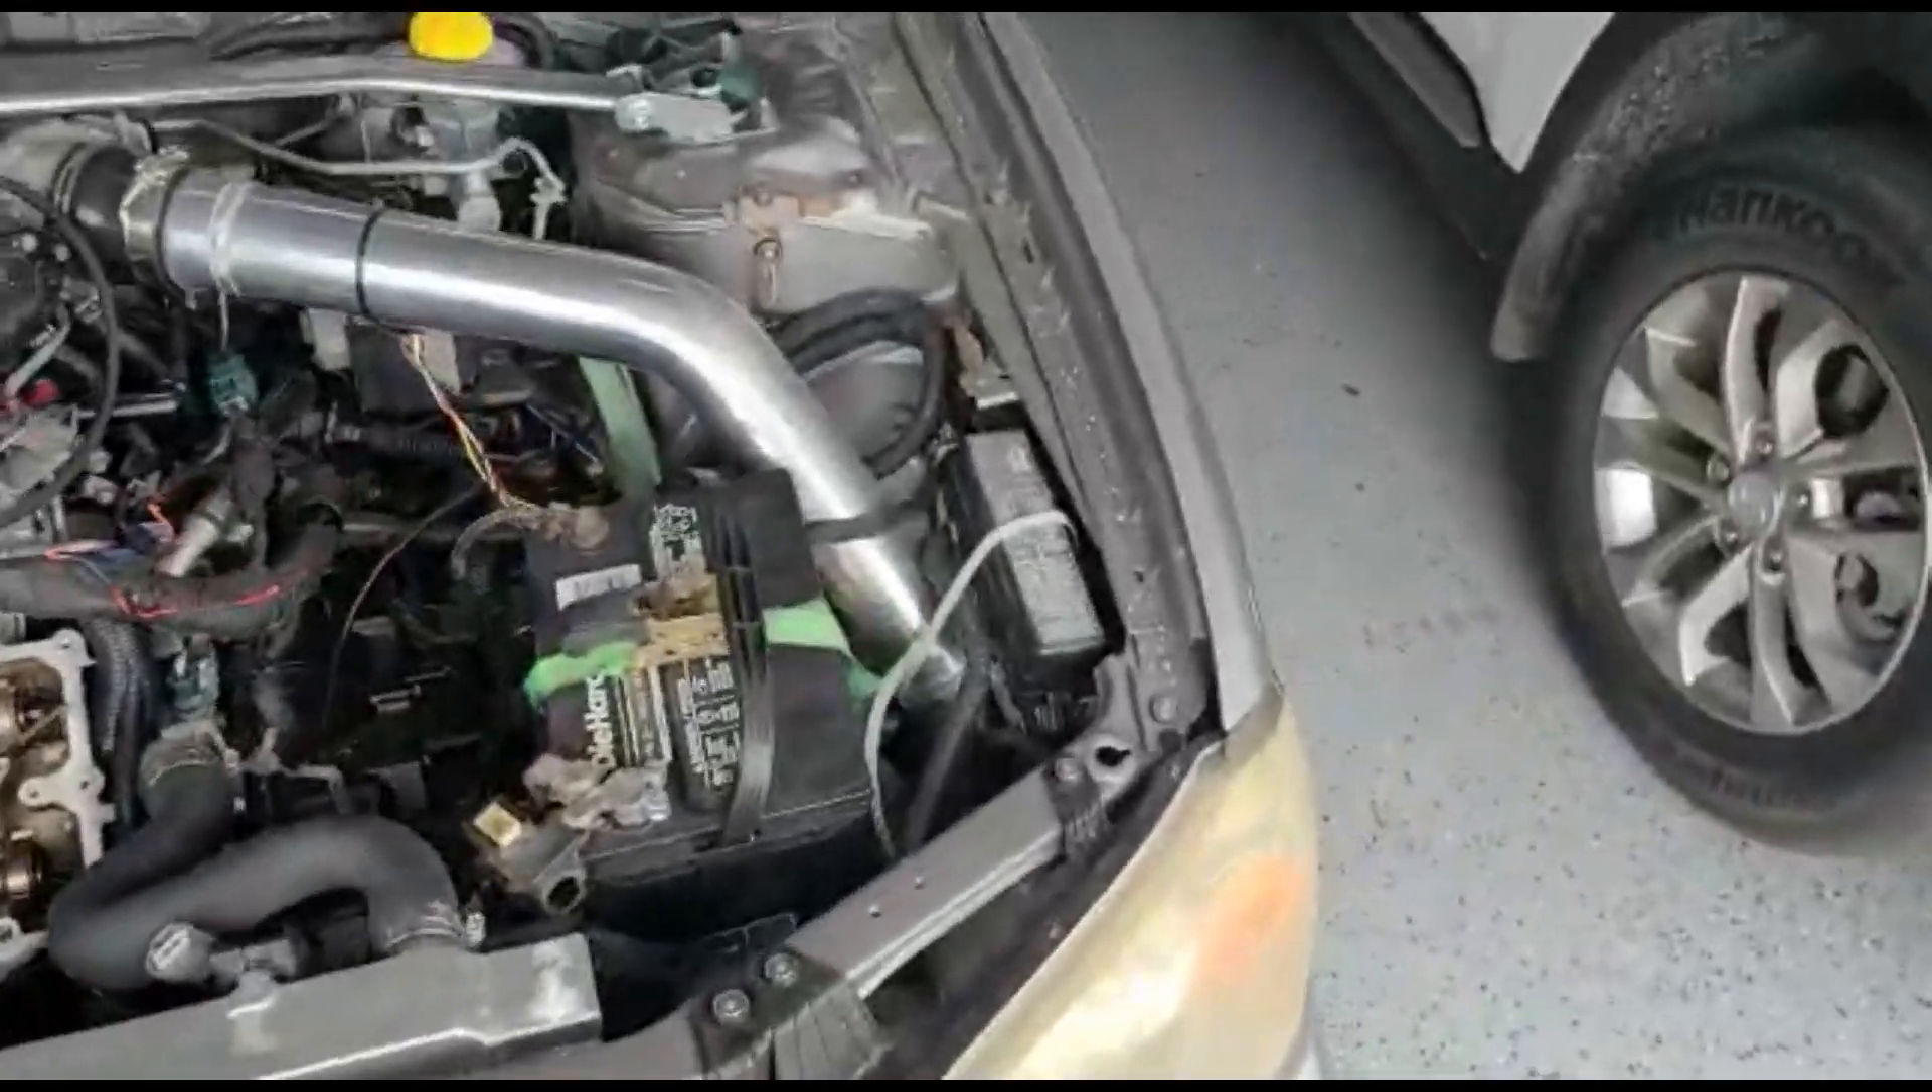I haven't even relocated the battery yet.